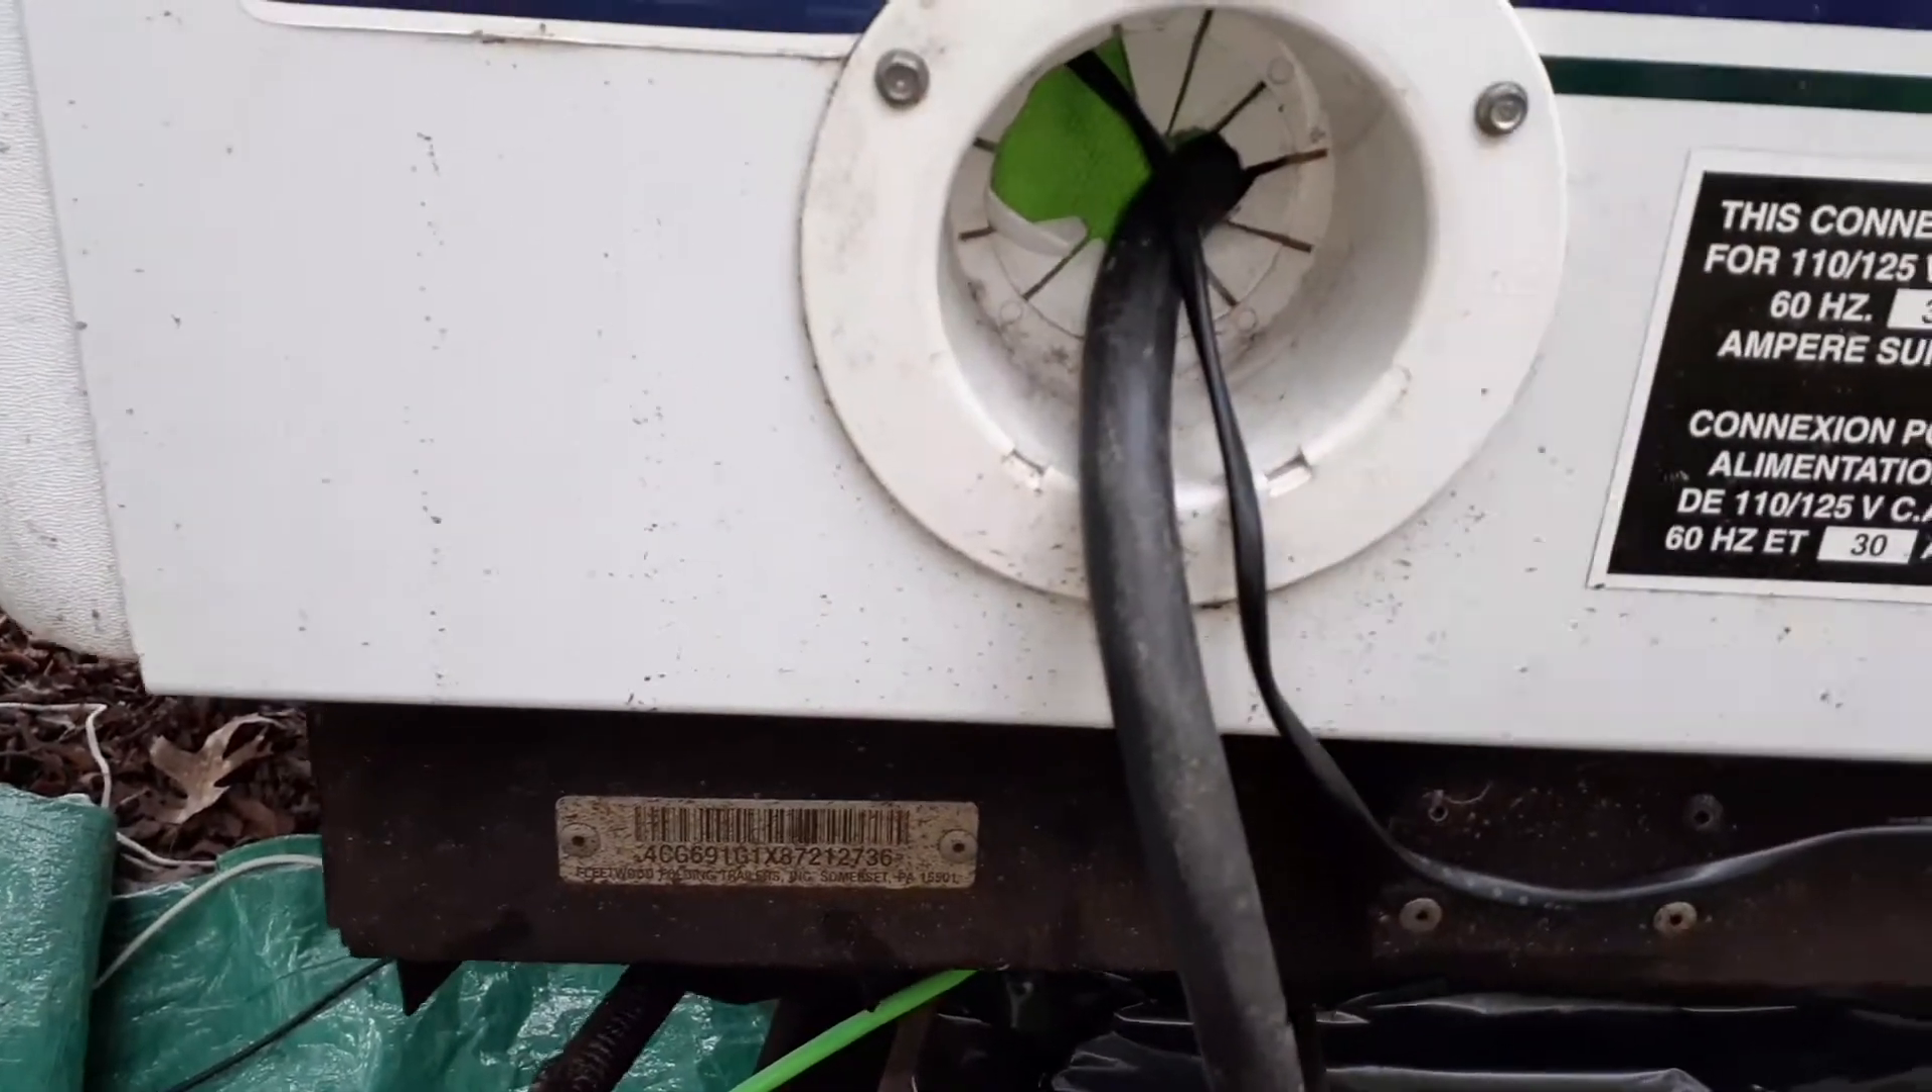So thankfully the wire you can see it comes down and it goes in the hole here no problem.